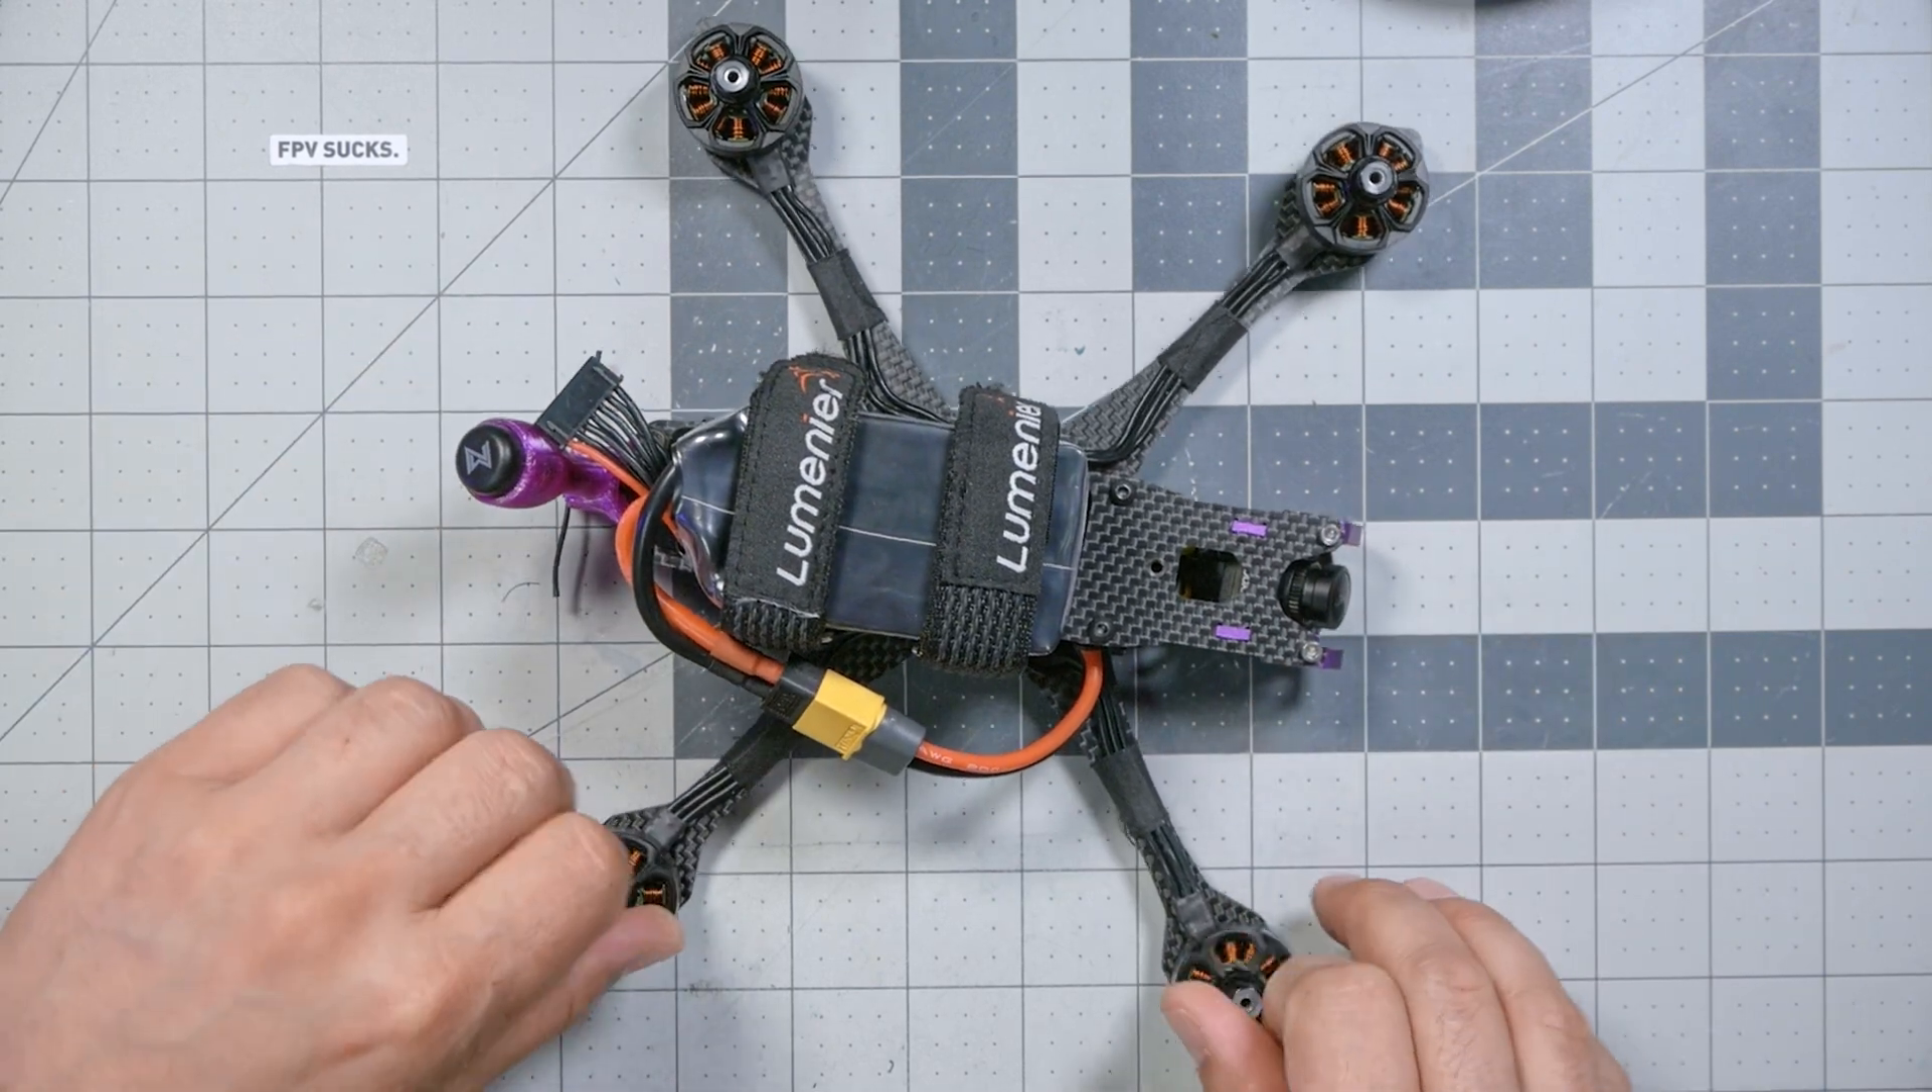And the problem is, I don't have the props on yet, but imagine that I have propellers on these motors.